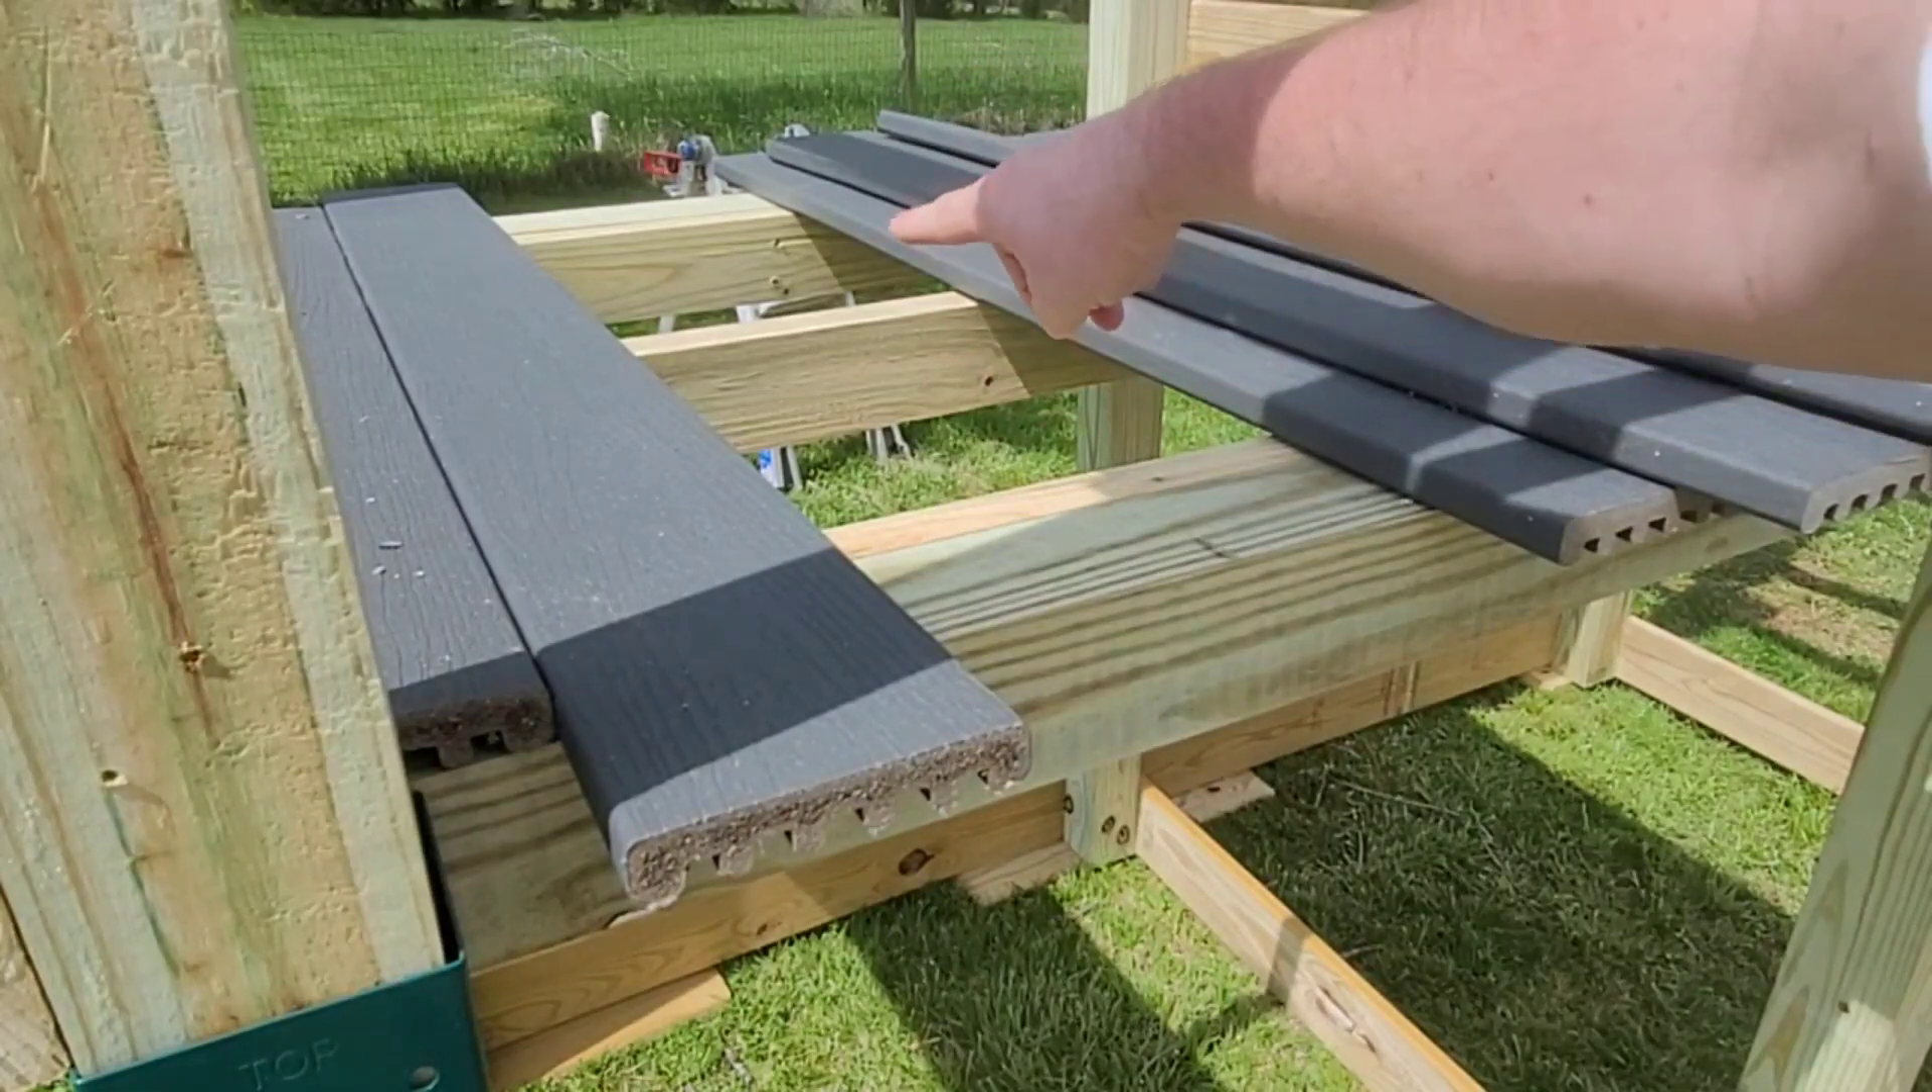I just have these boards sitting there I am going to come screw them in place later but I wanted to show you something I did that is not part of the actual plans.